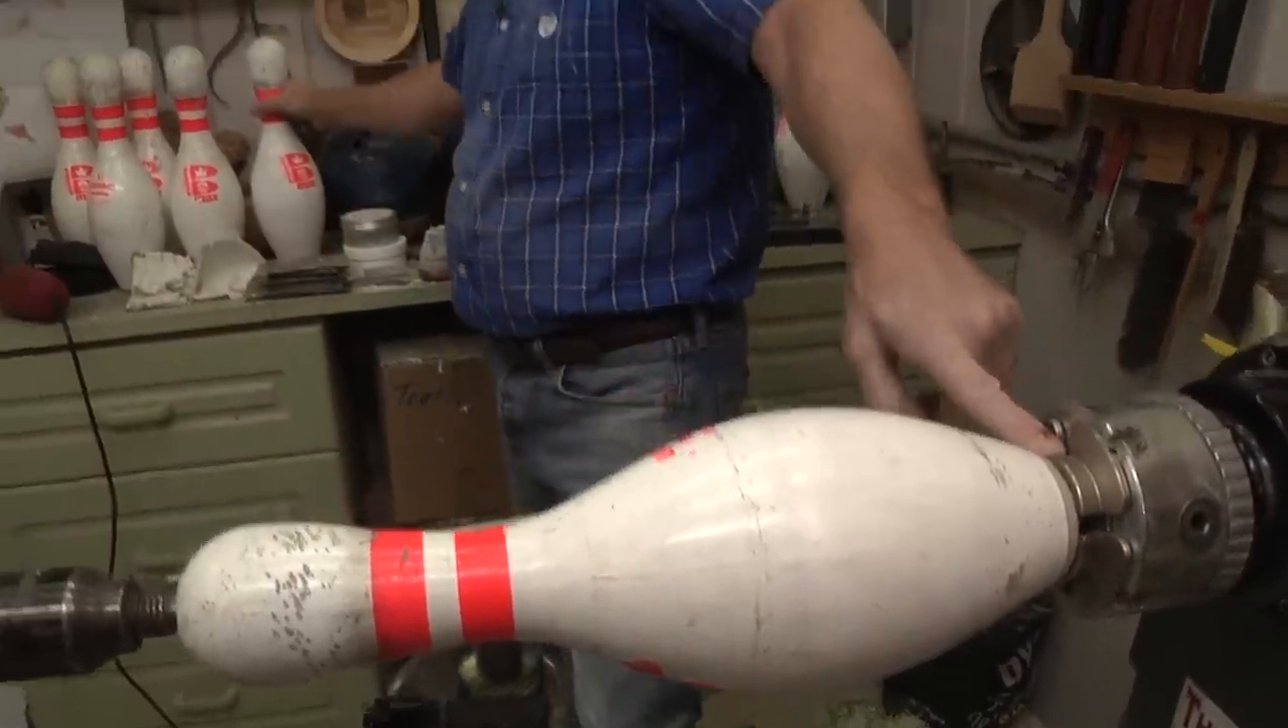So I have to be really careful. We have the bowling pin mounted on the lathe.